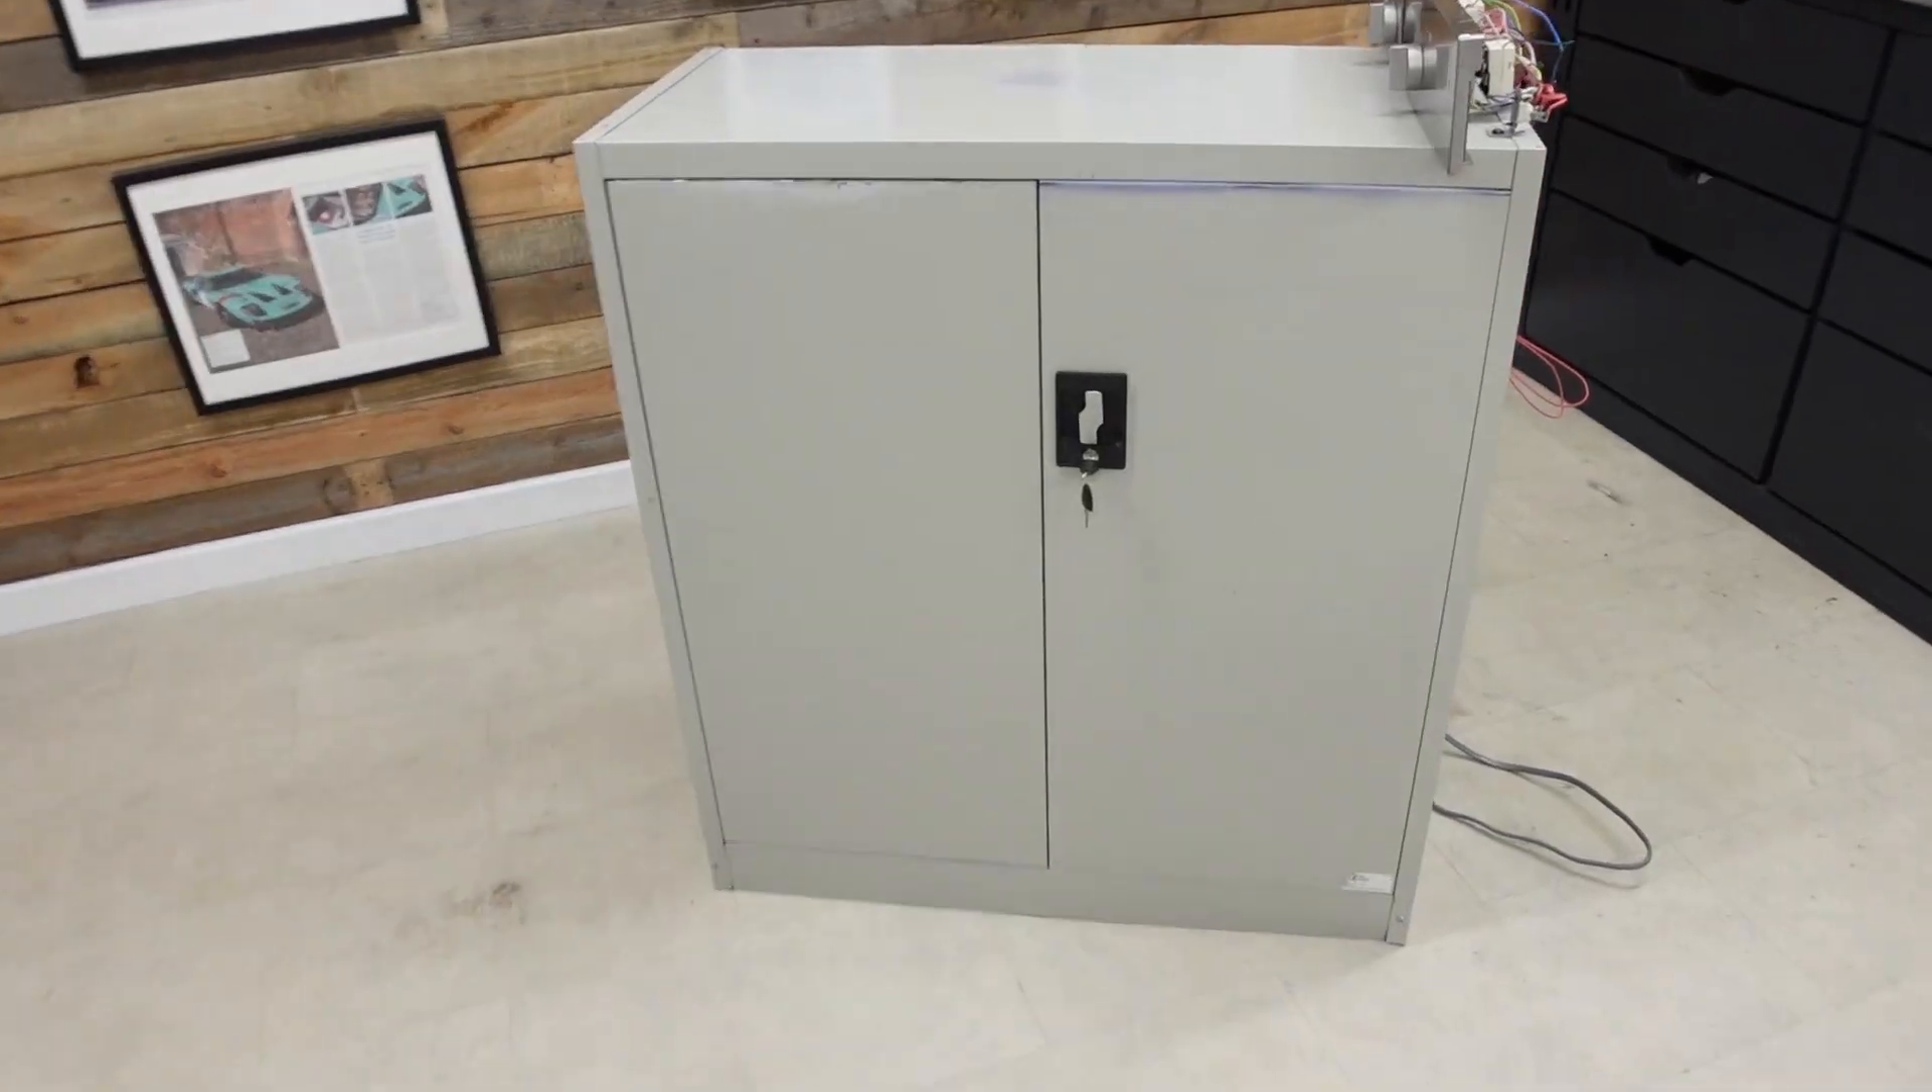So both doors fitted into place and working as they should do.